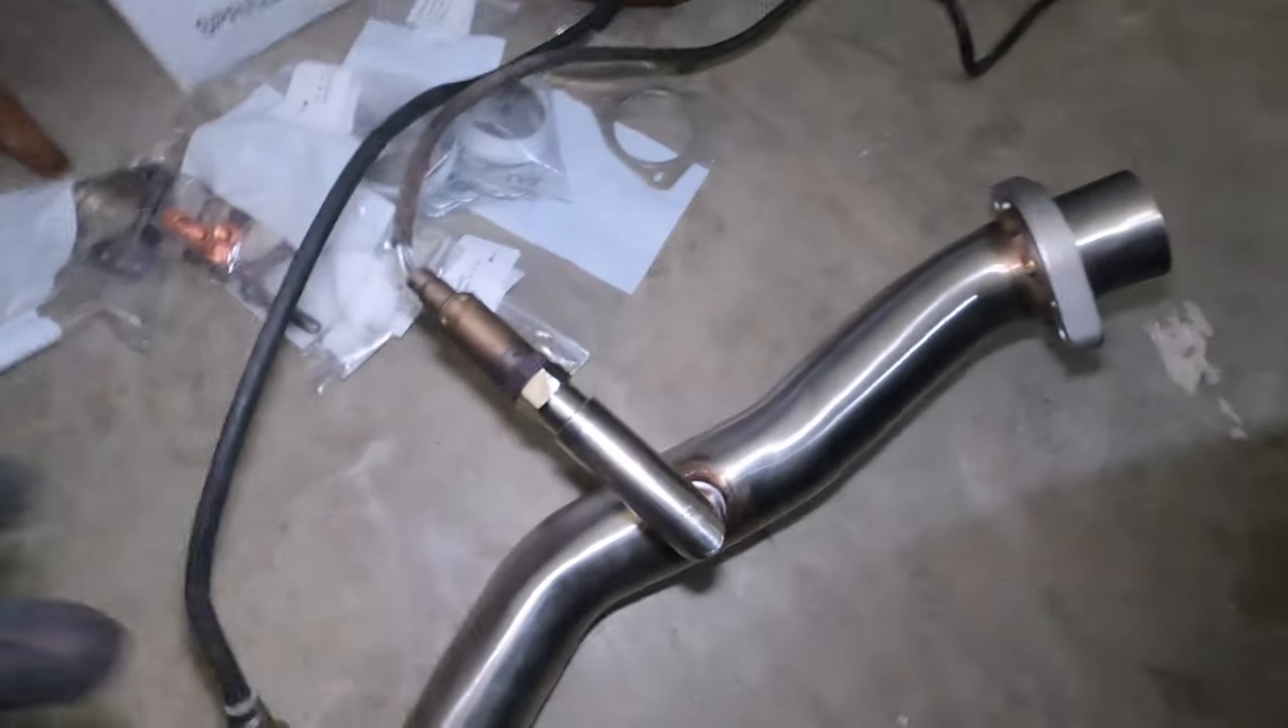Once you install the oxygen sensor, it should look something like this, where you have the extender right here.